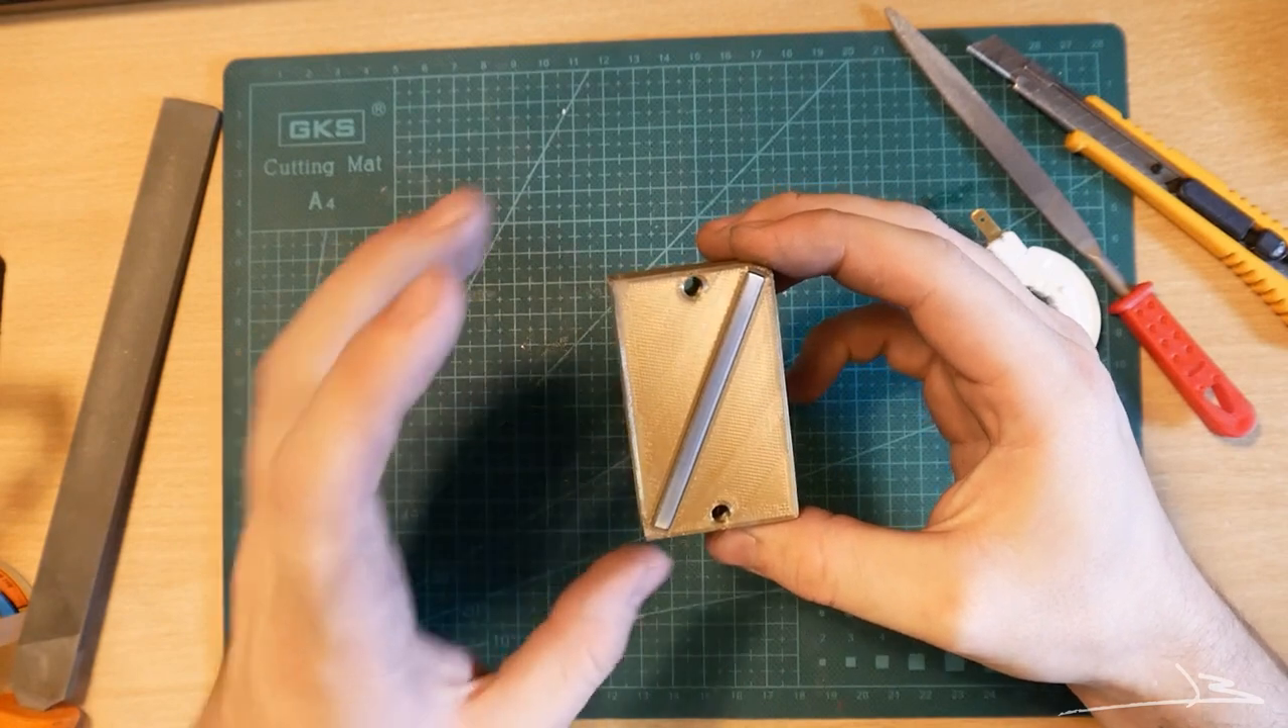And now we have the rod glued in place and I actually don't think it looks bad at all.